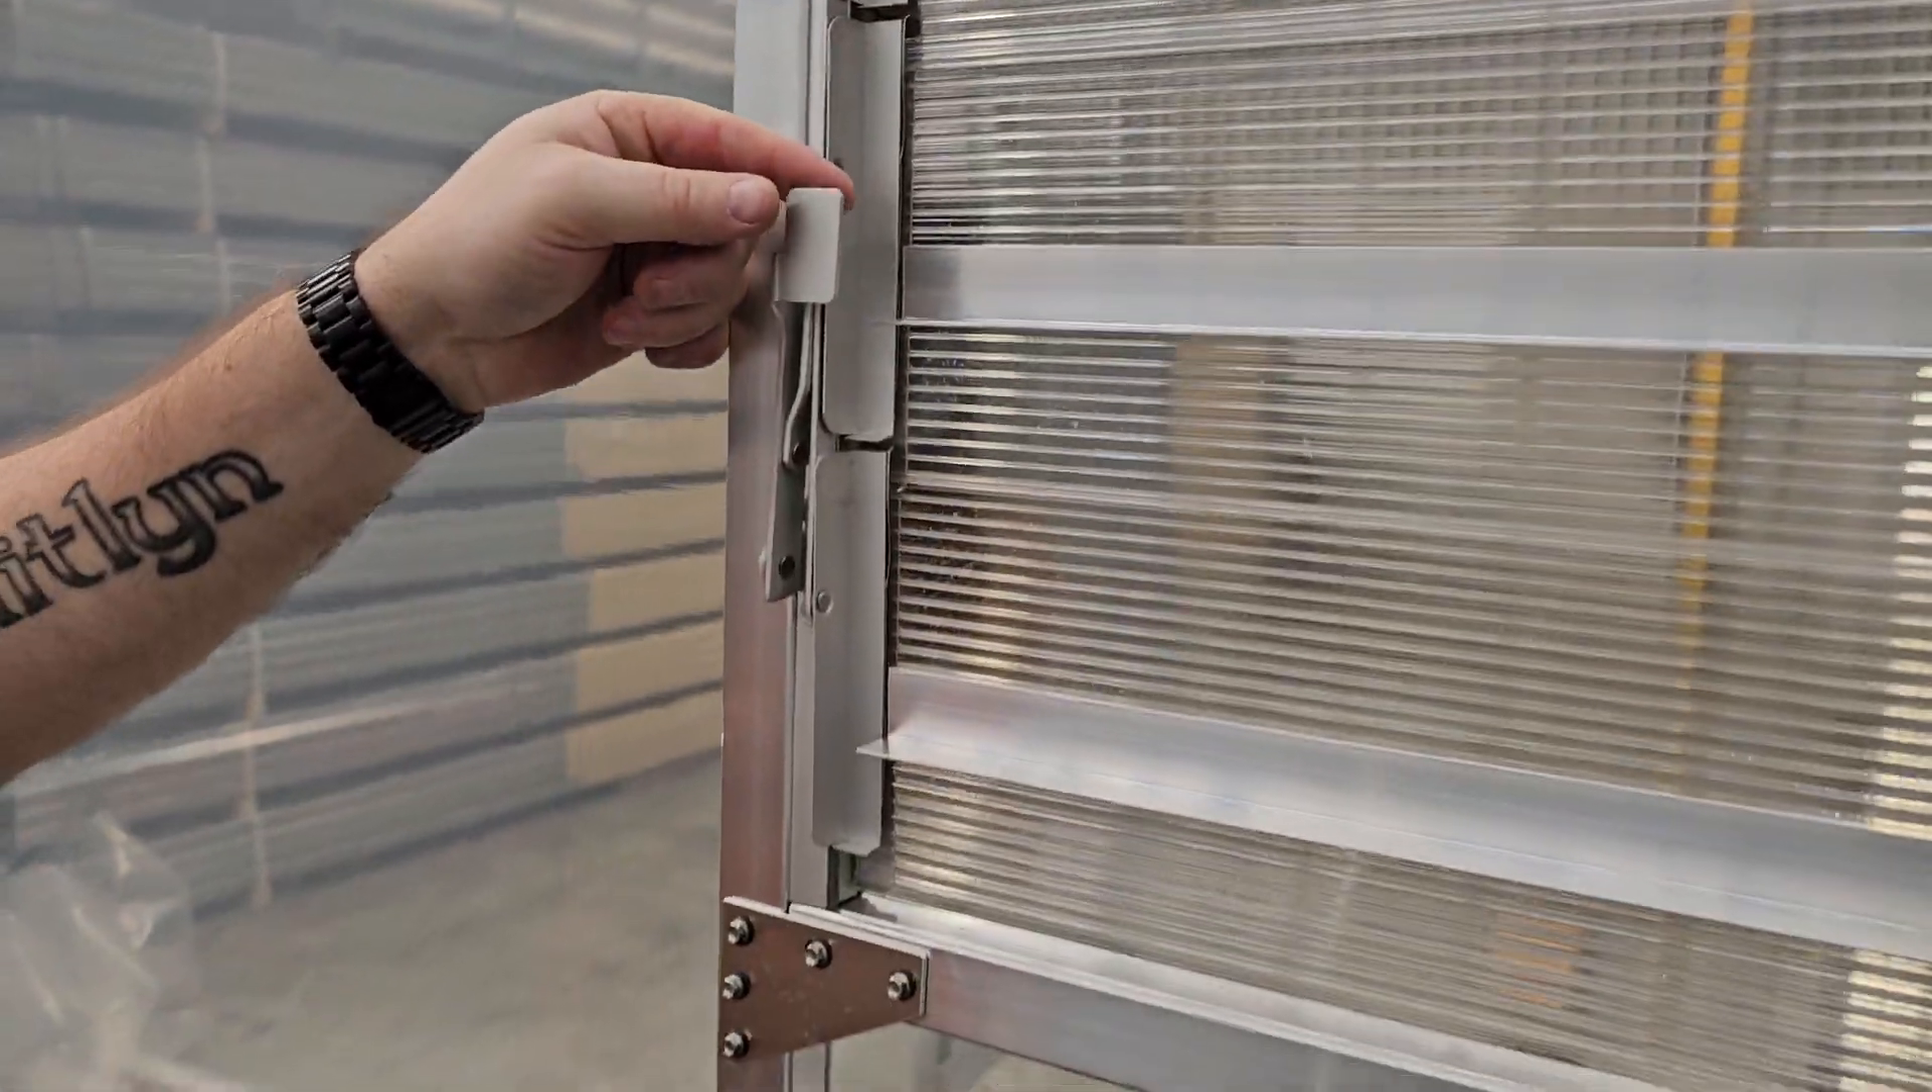So the polycarbonate the mechanism is already fitted at the factory so we have the handle on here on the left hand side so that tilts open.